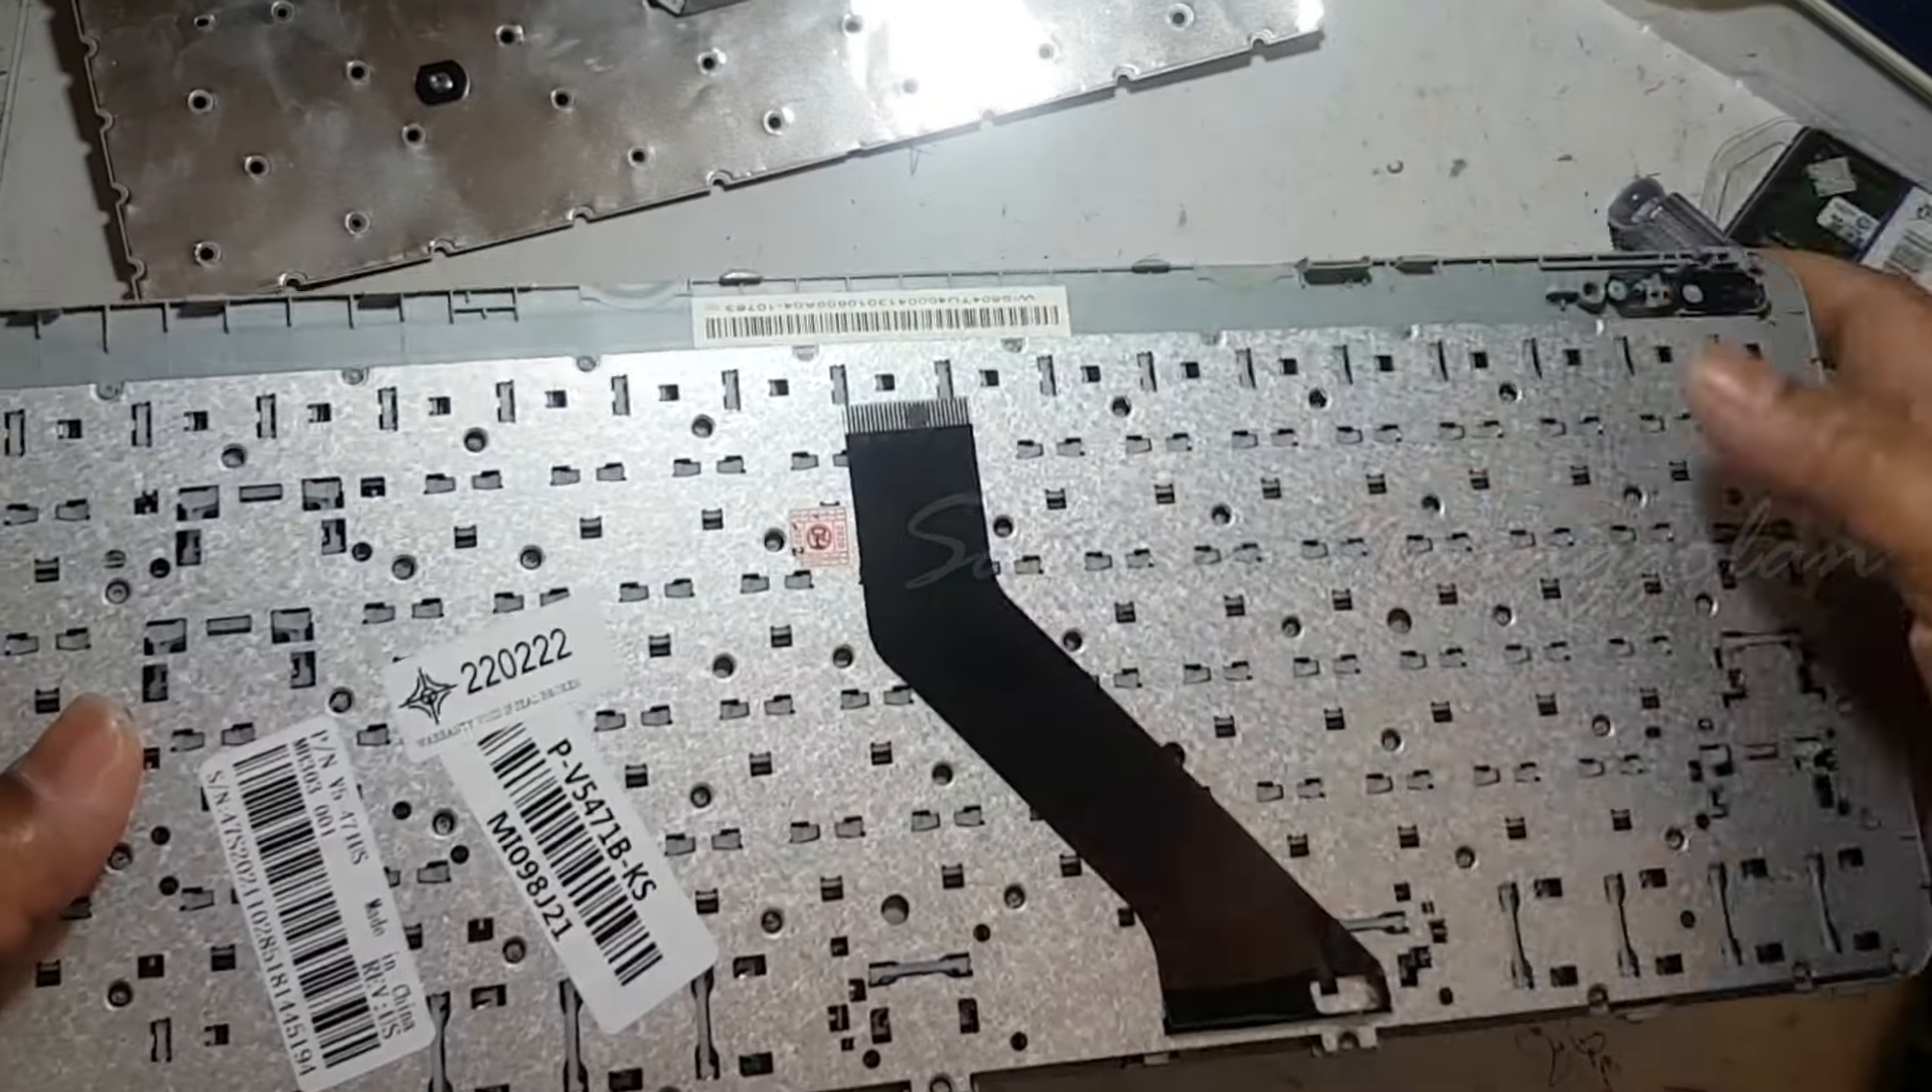Oke disini sudah terpasang kabel fleksibelnya.